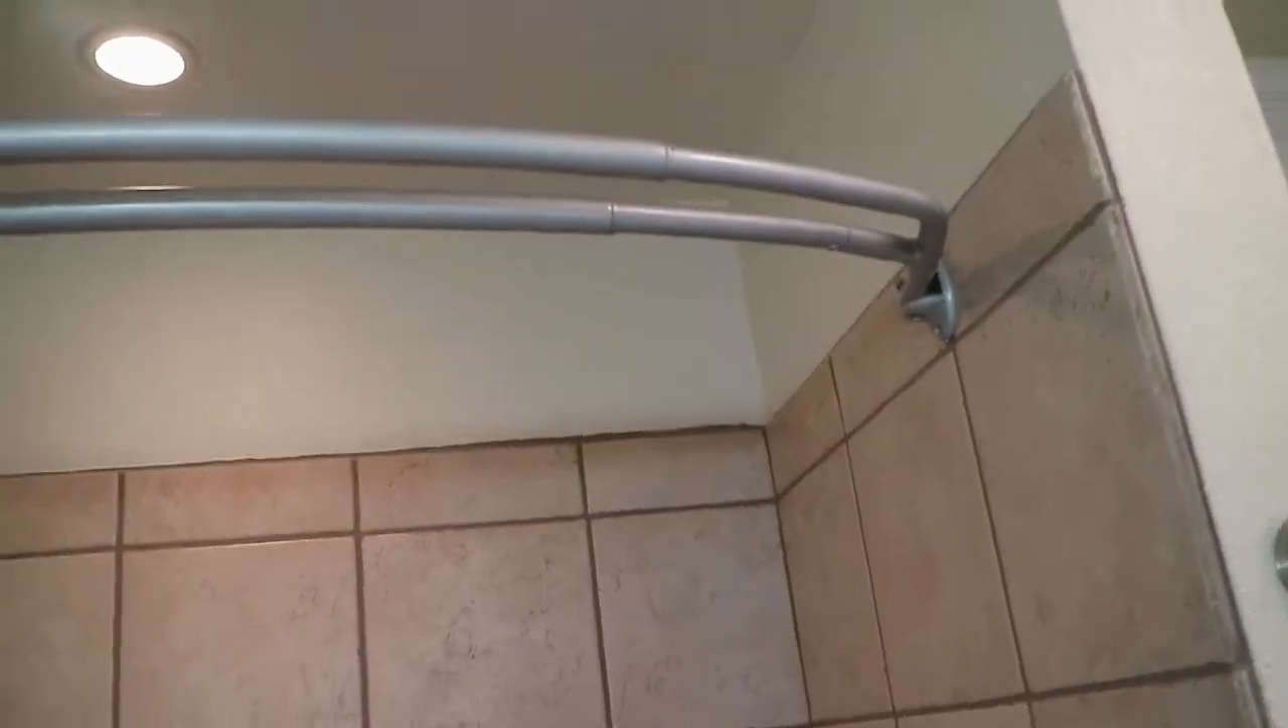All right, y 'all, there's my shower curtain rod installed.